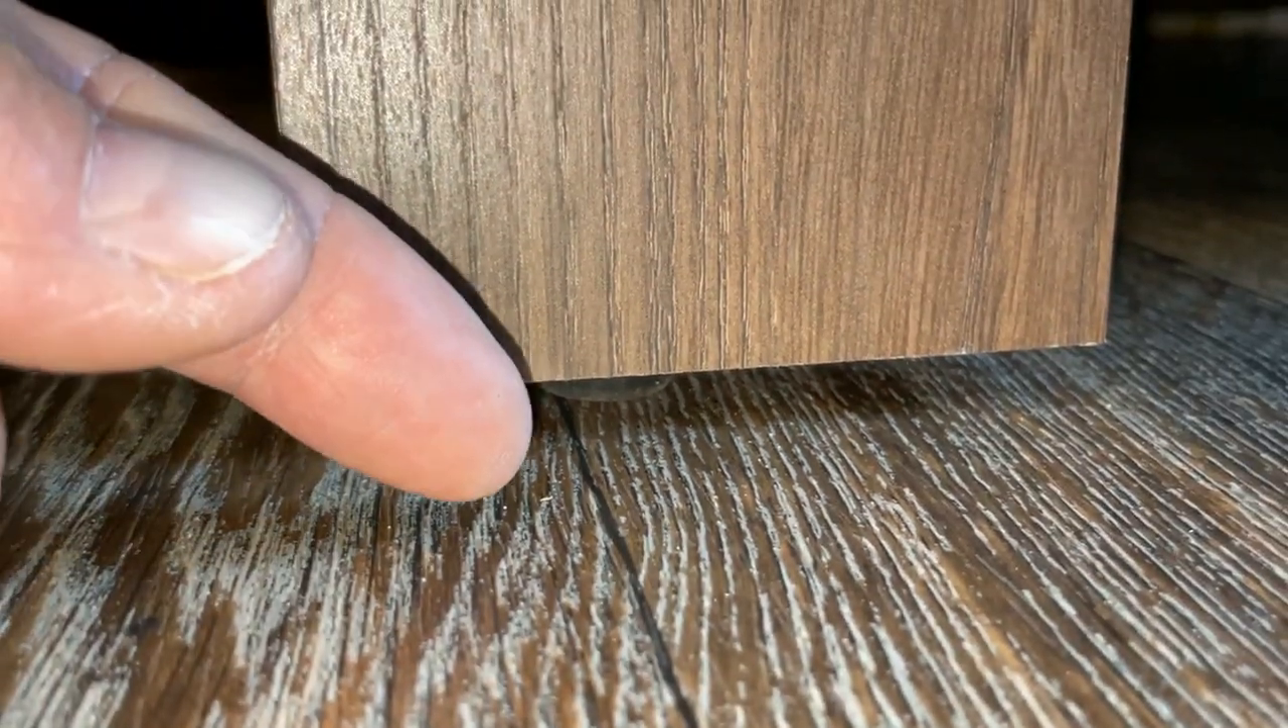Now that you're down here you can see there's a pretty good gap here.